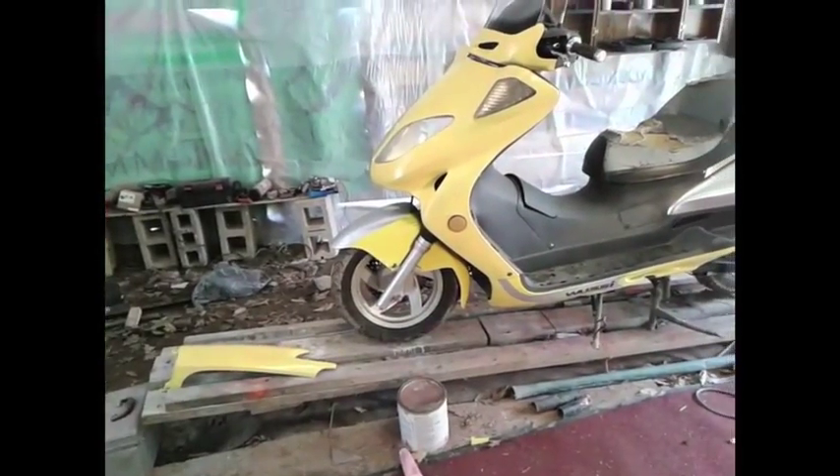I still need to pull the fender back off because as you can tell that fender it's a different color so i'm gonna have to still pull that off redo it.